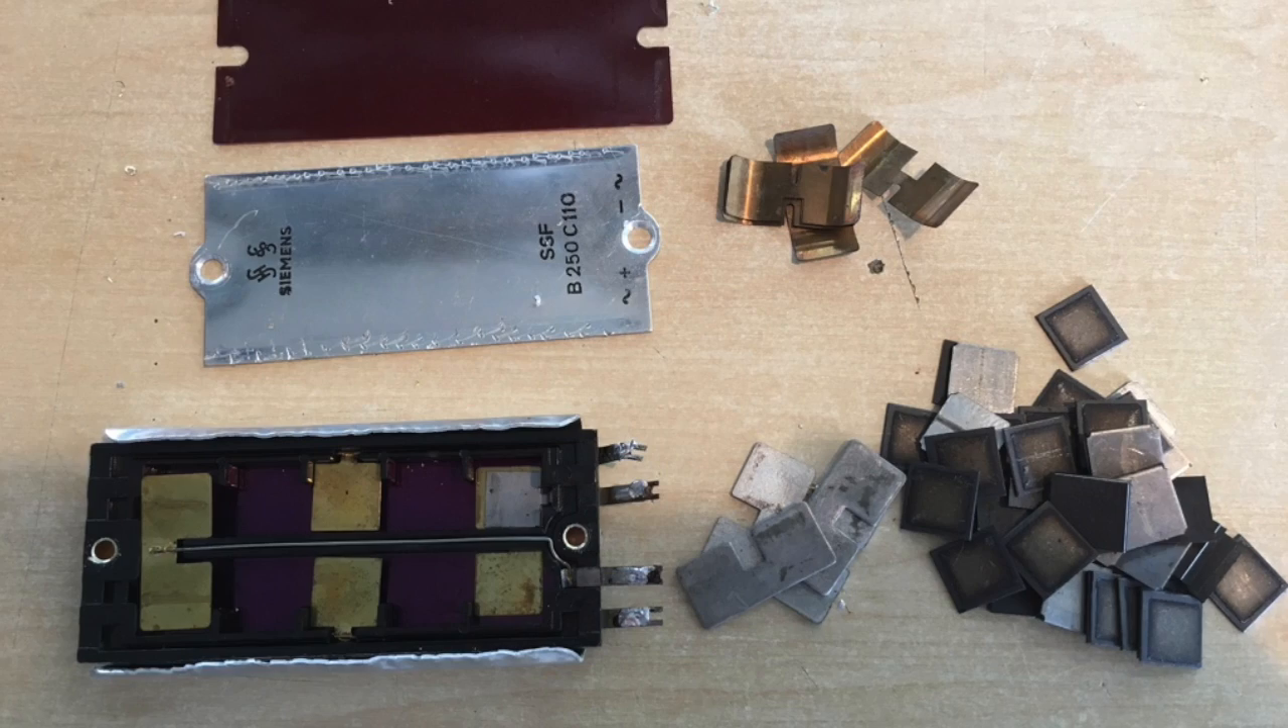You're left with the bare assembly unit with the connection tabs for the various solder points.